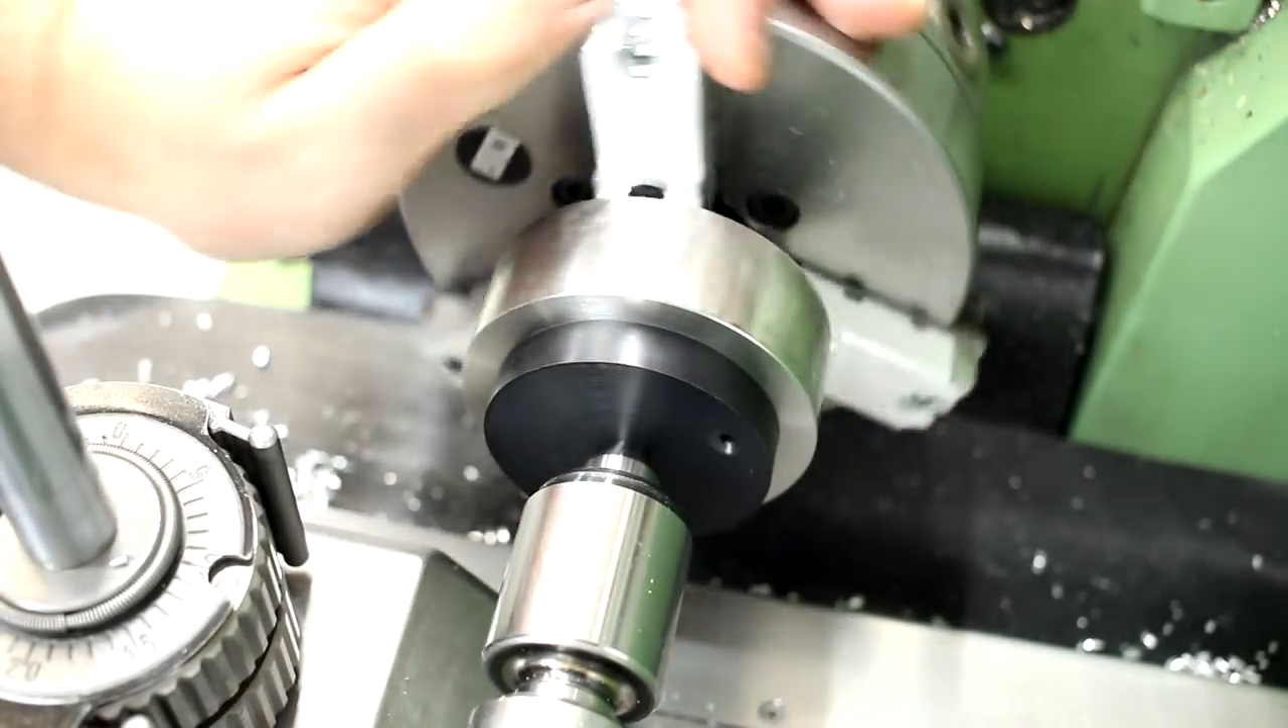That's the situation now with the plug and the live center in place.